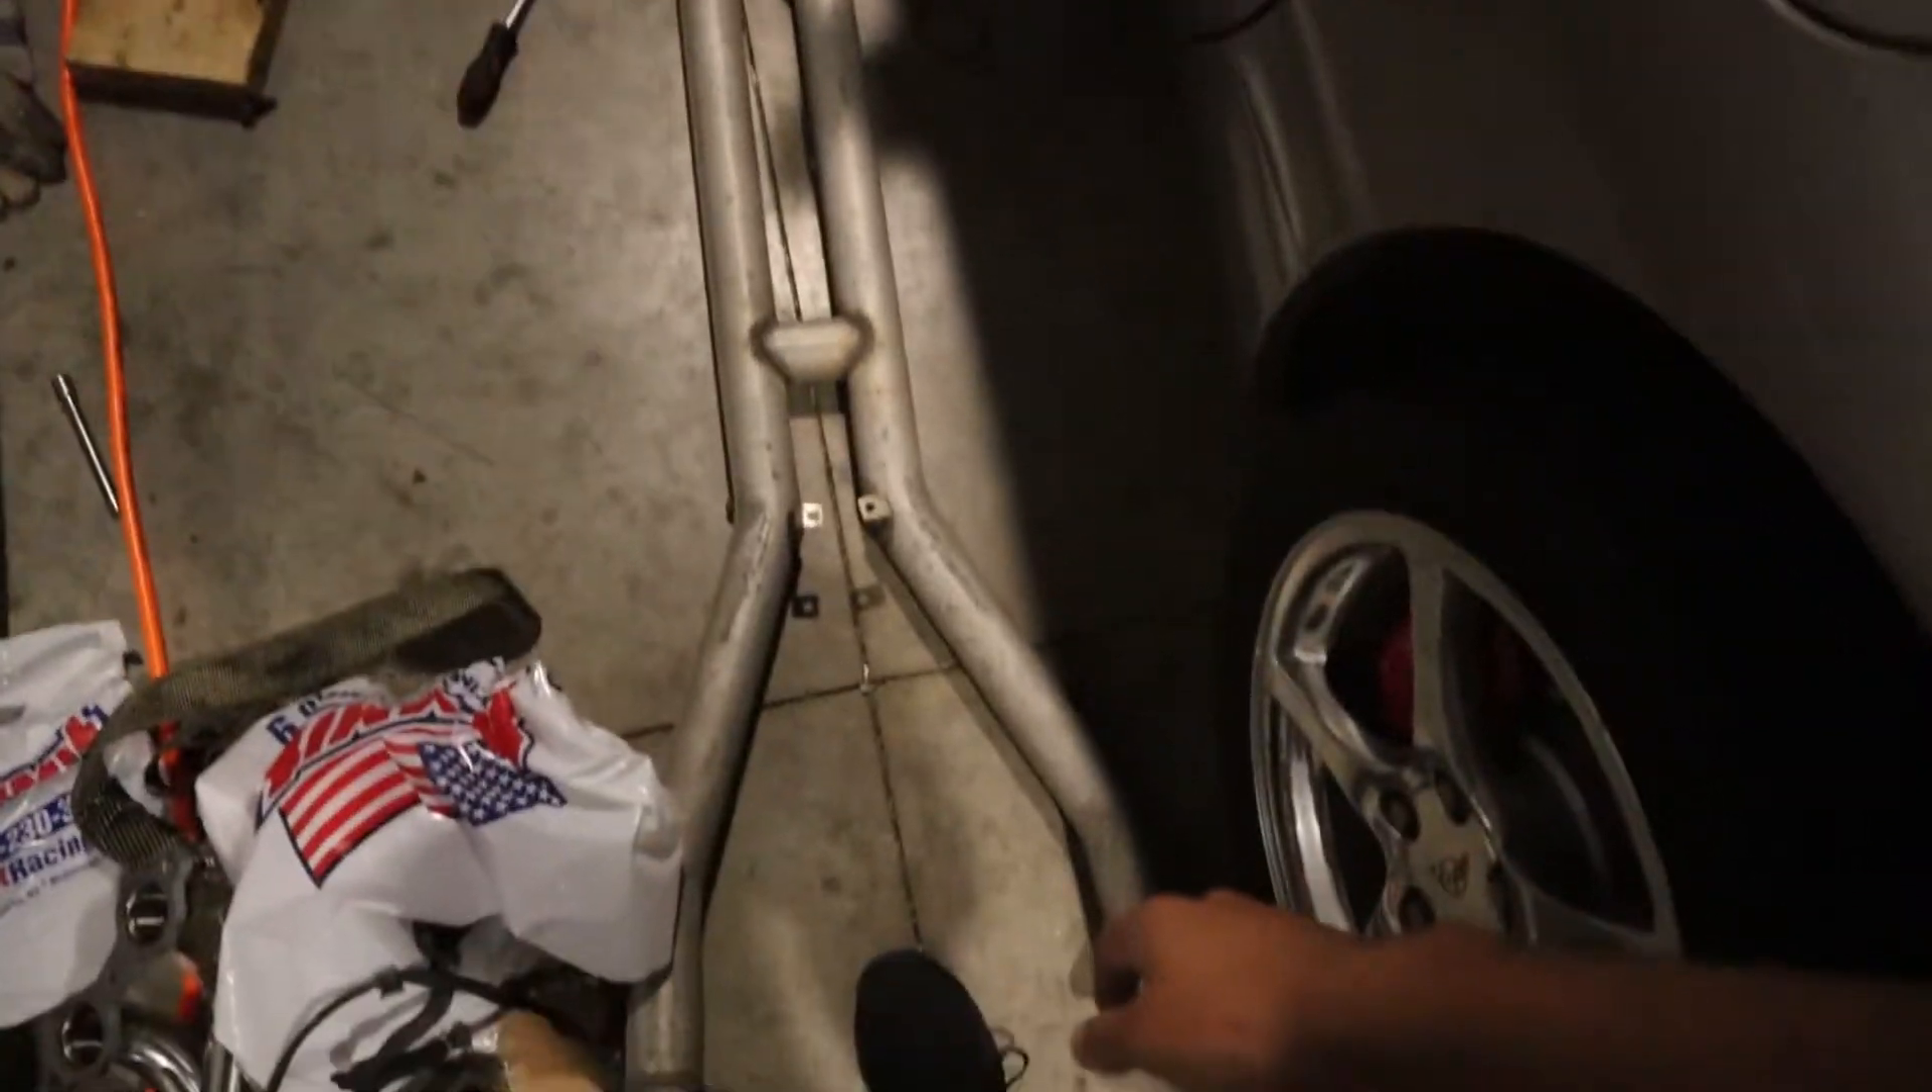So we got the h-pipe exhaust off and i'm not going to get rid of all of it.